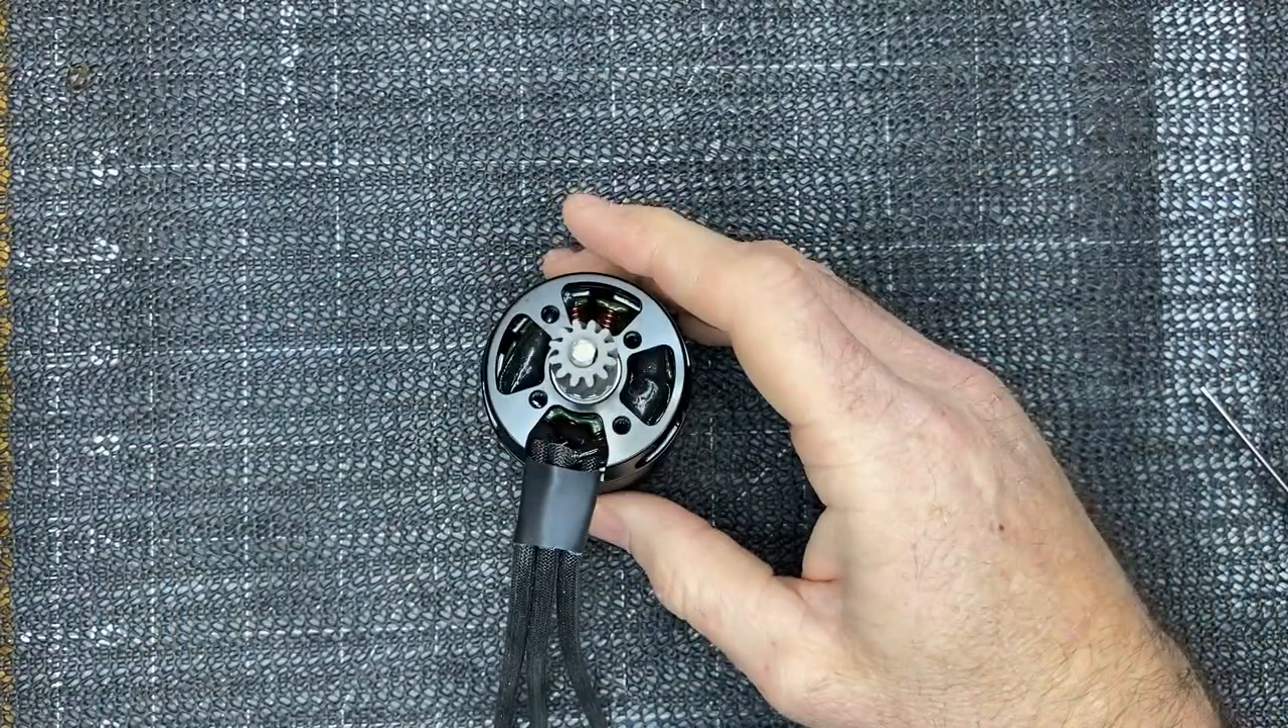So now our pinion is officially on the motor.